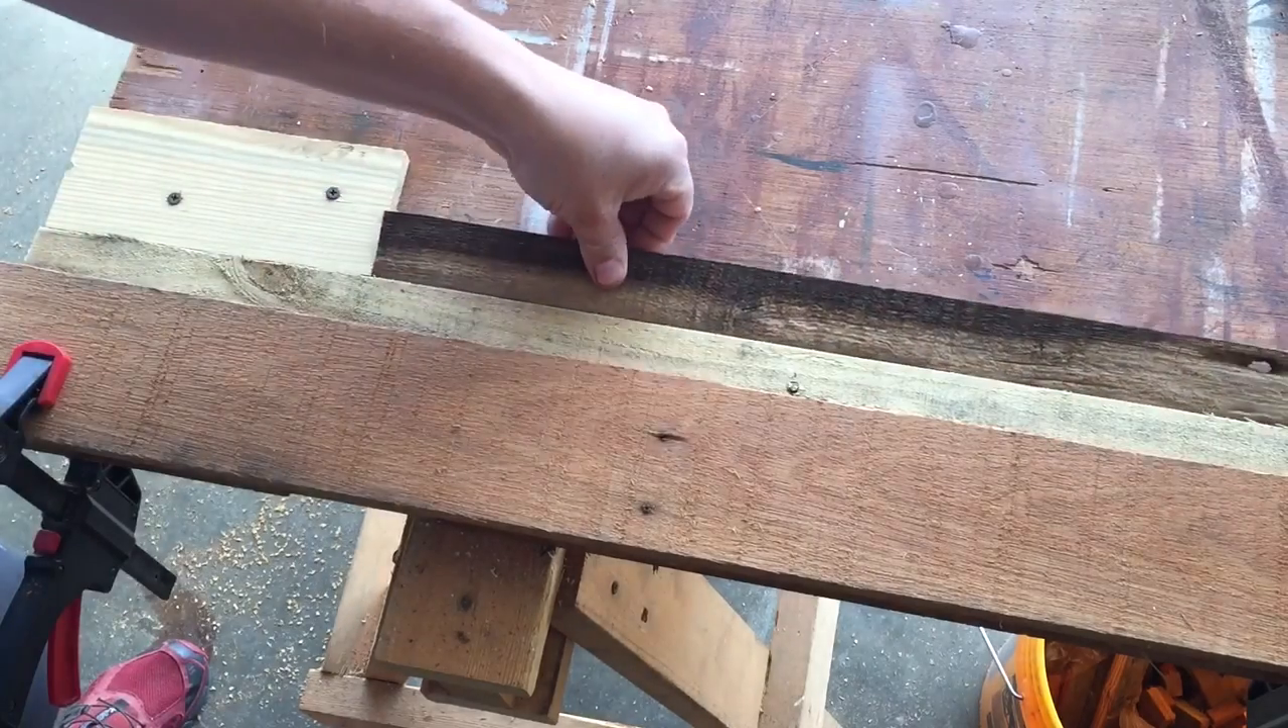All right, now I've clamped or I've screwed this little stop block in place right there because the router is going to be turning a certain direction and it's going to want to push the wood this way.